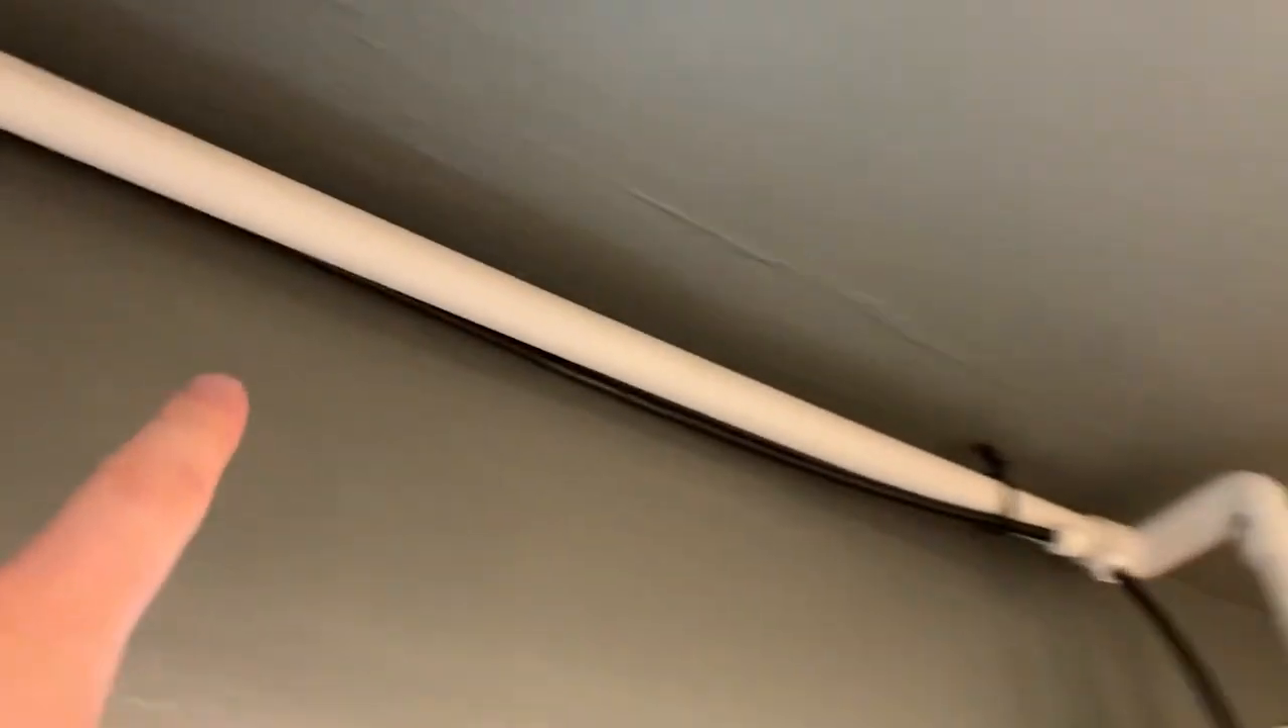So this pipe is in place.